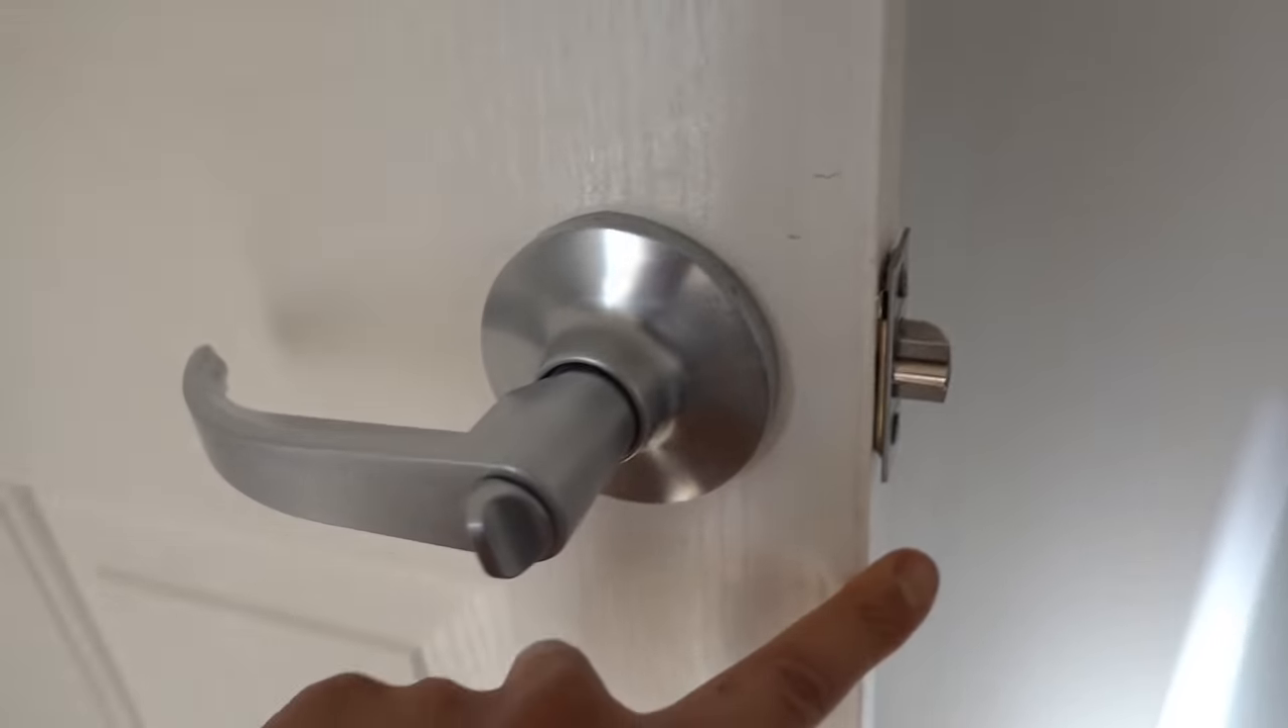So here we've got a perfect example where the latch hasn't been recessed. And as you can tell it protrudes out from the side of the door.